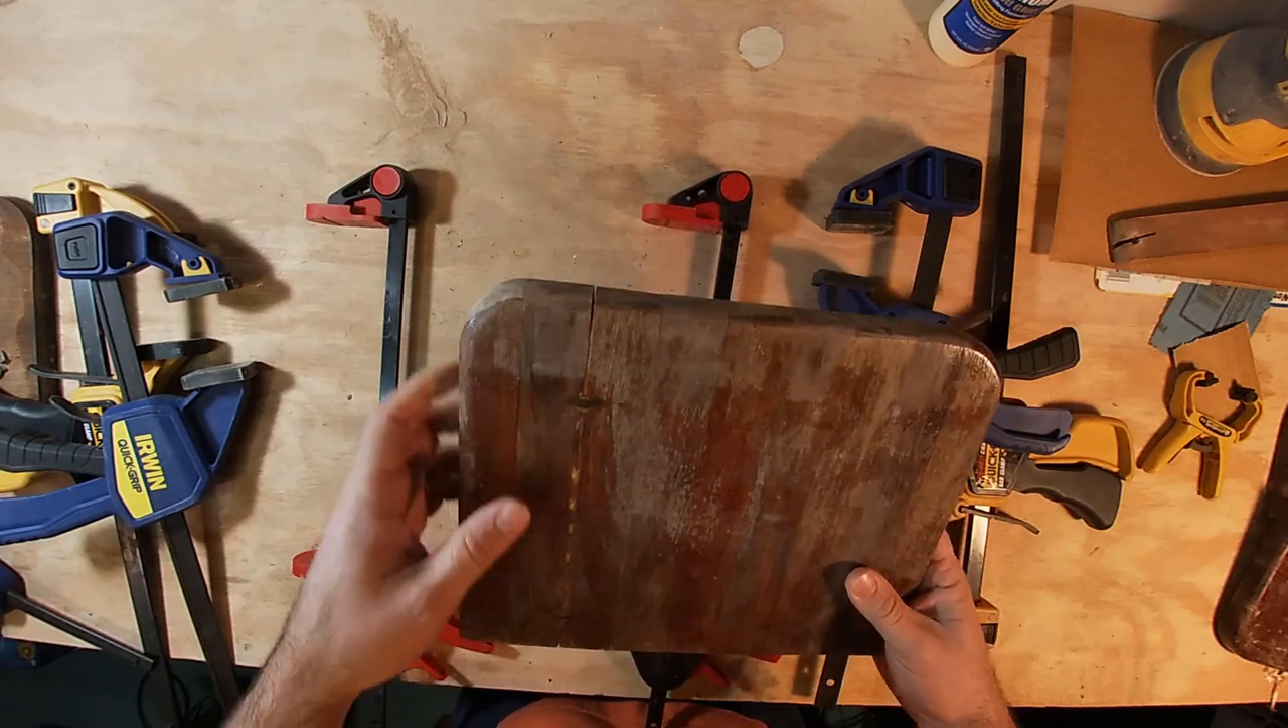There's a pretty bad gap right there that I'm not too happy about.